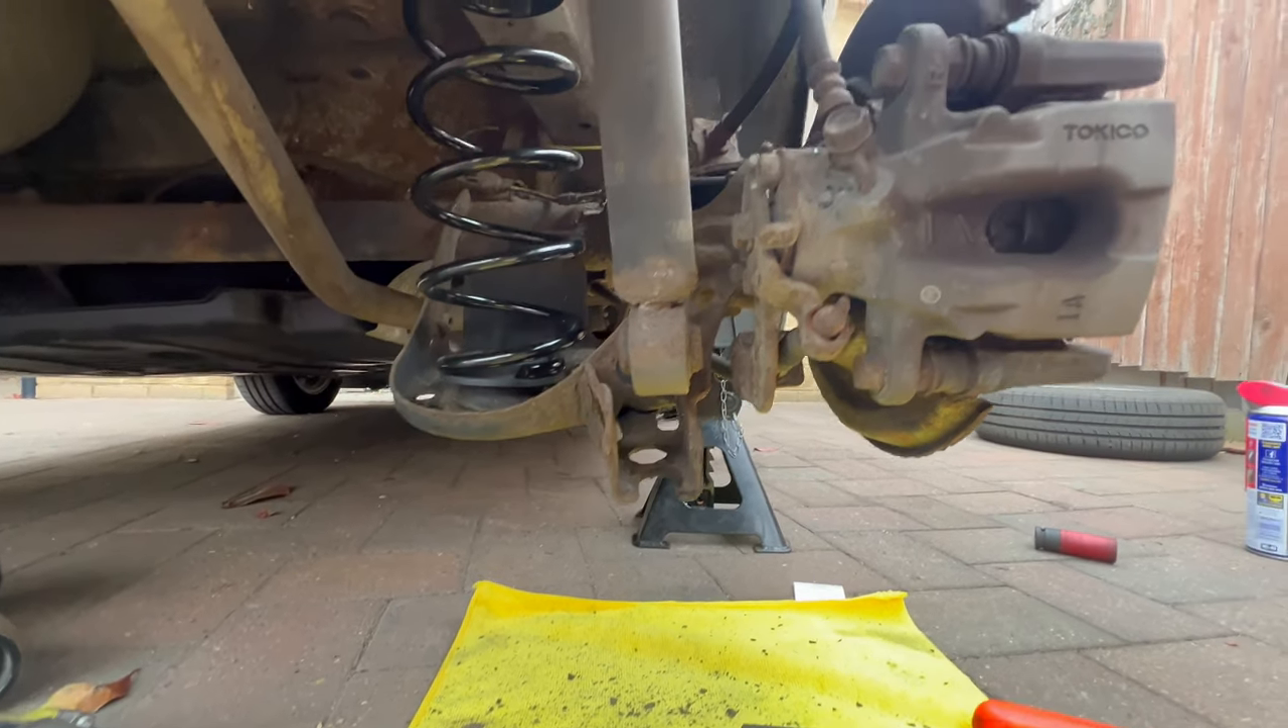So now the spring is back in its place.